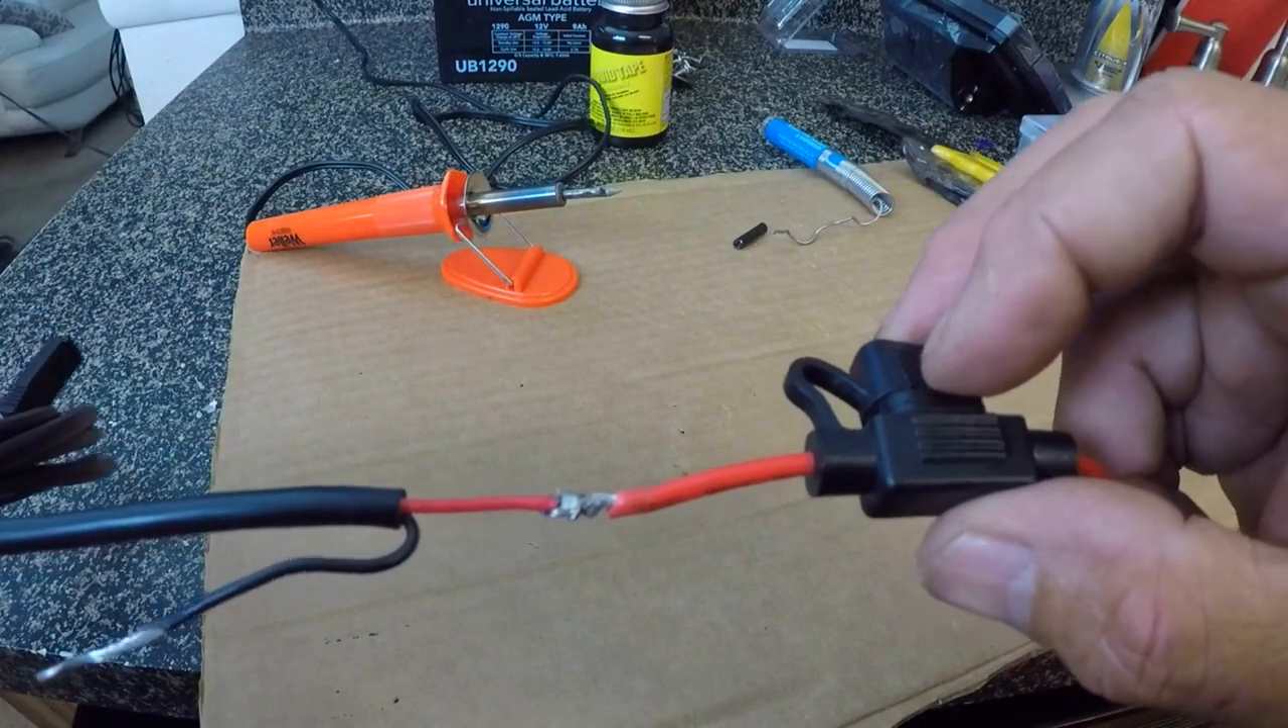All right, I have my wires wrapped together.